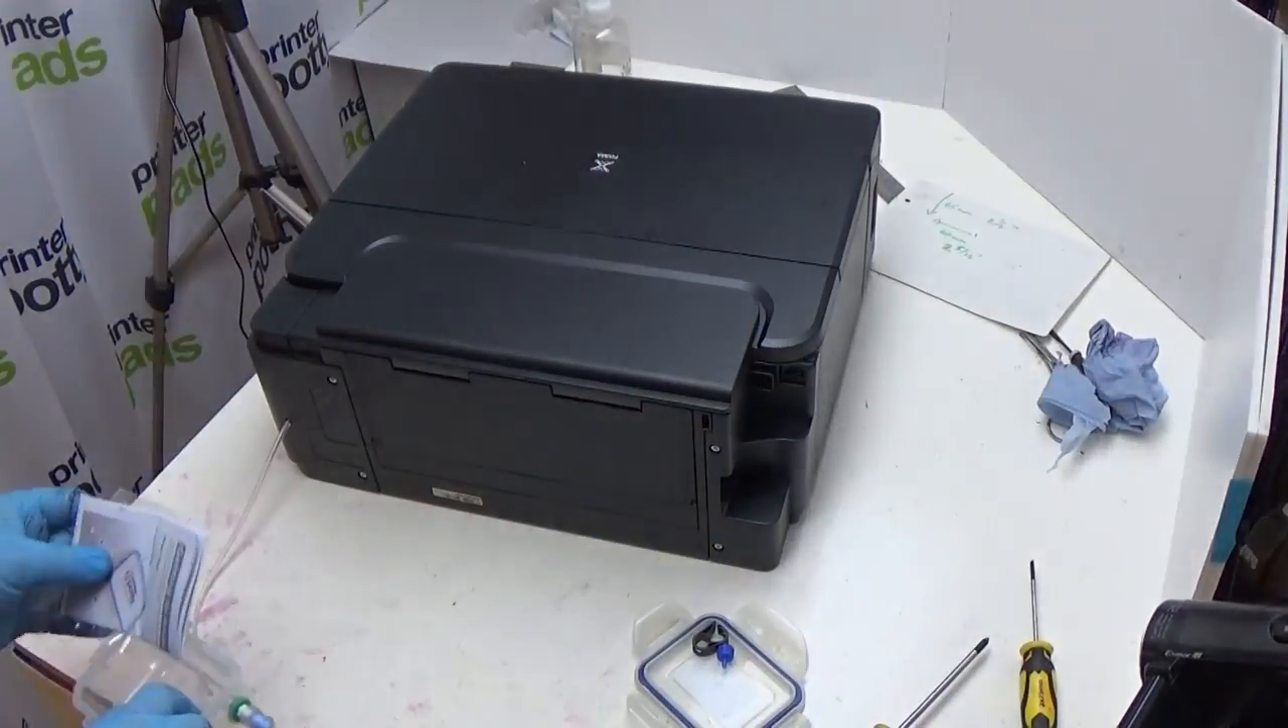So that is your printer back together.